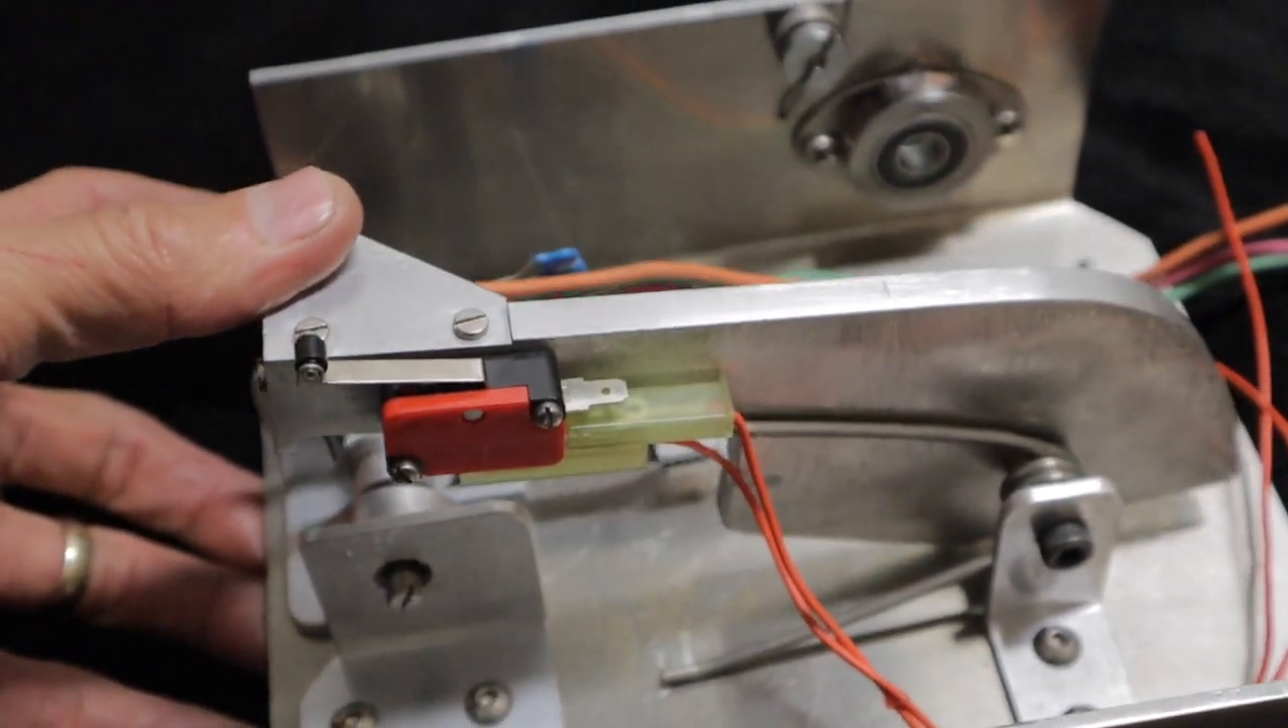You can see uh that i mounted the micro switch onto the side of the actuator bar.